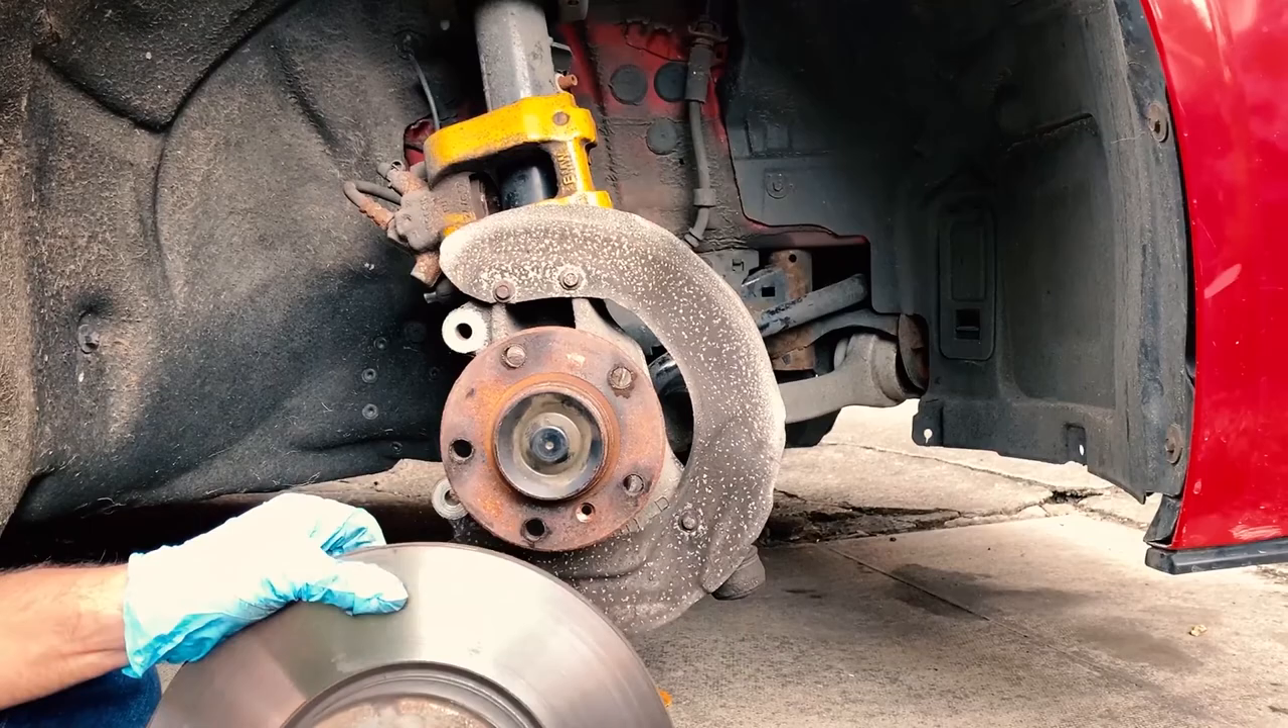And the disc is finally off.